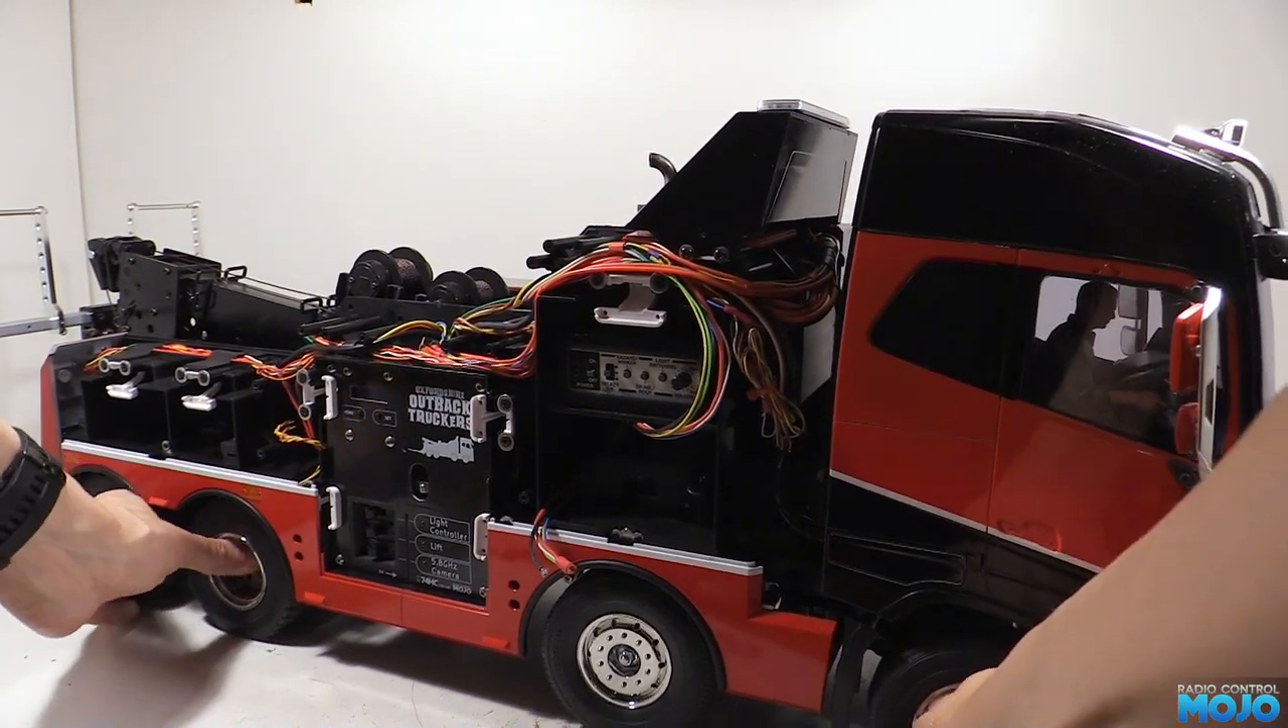There's a fair bit more wiring in there now, but it'll all still be nicely hidden away when we get the panels on.